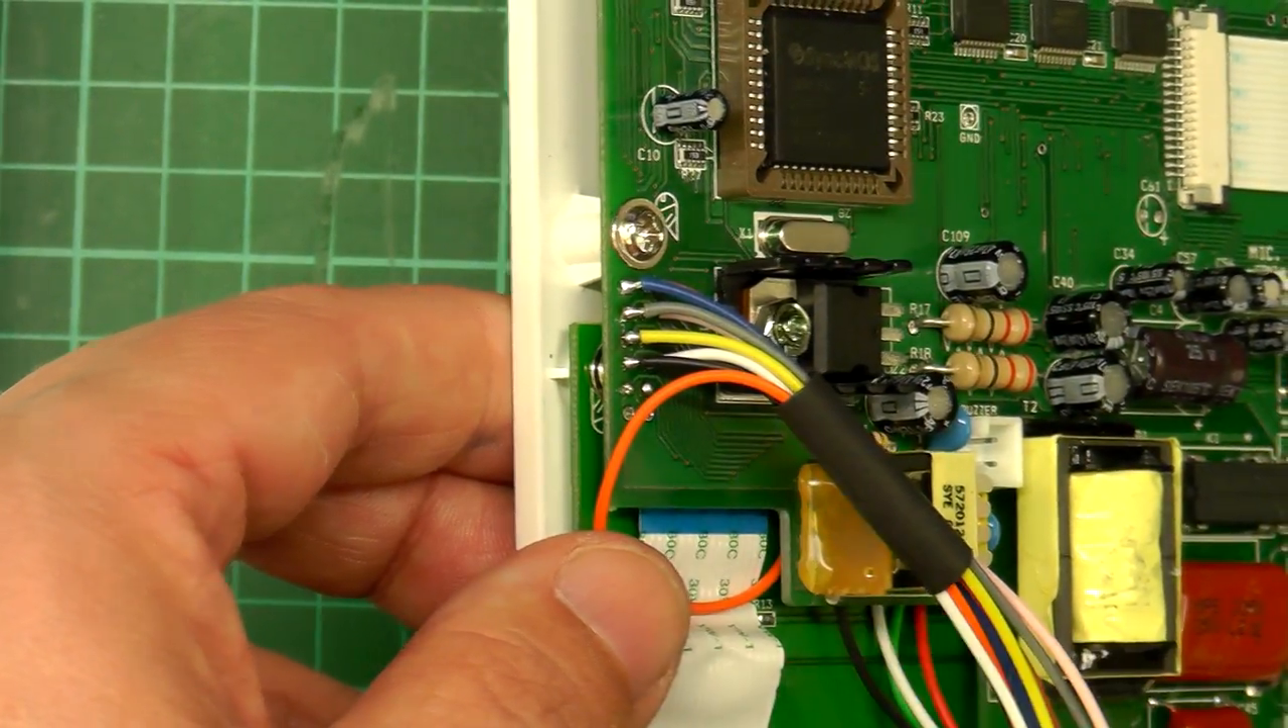This is what this loom is here. I've actually wired it up already.